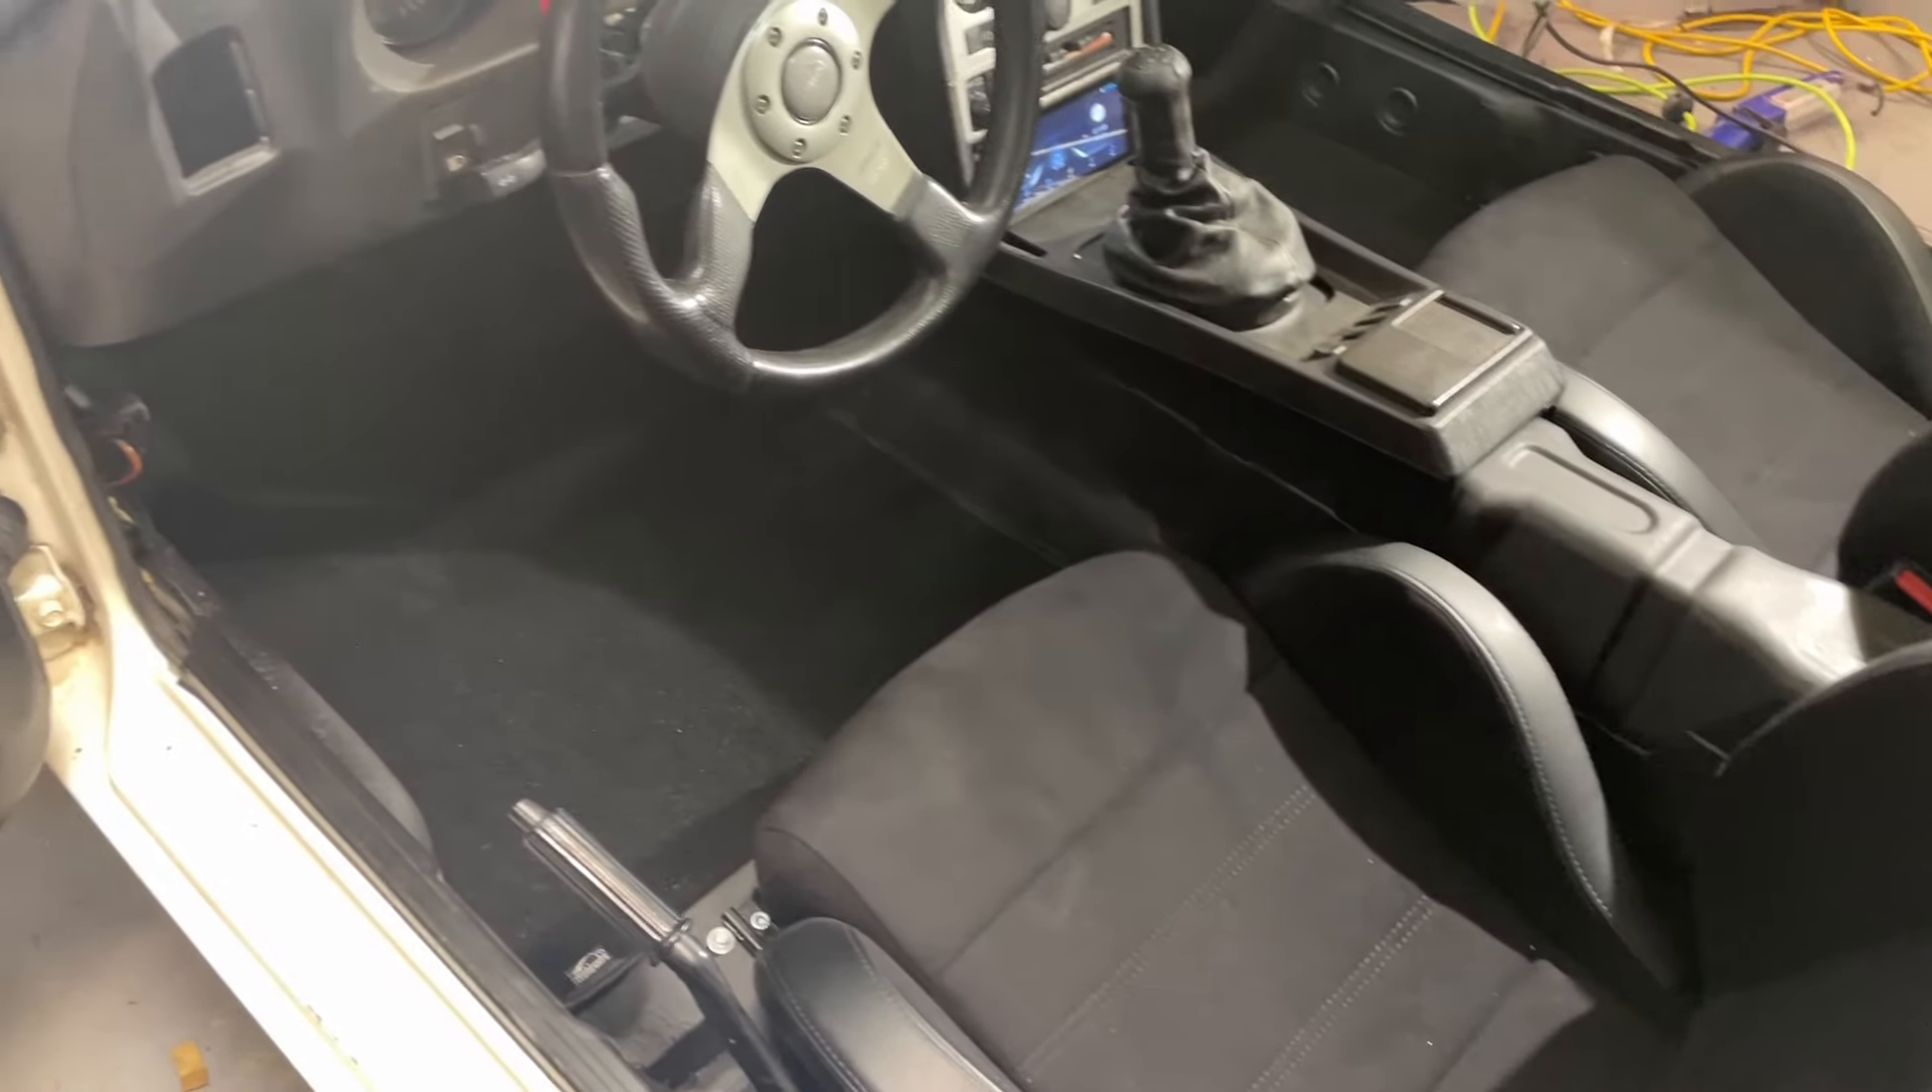The interior is pretty much done. Seats are back in.